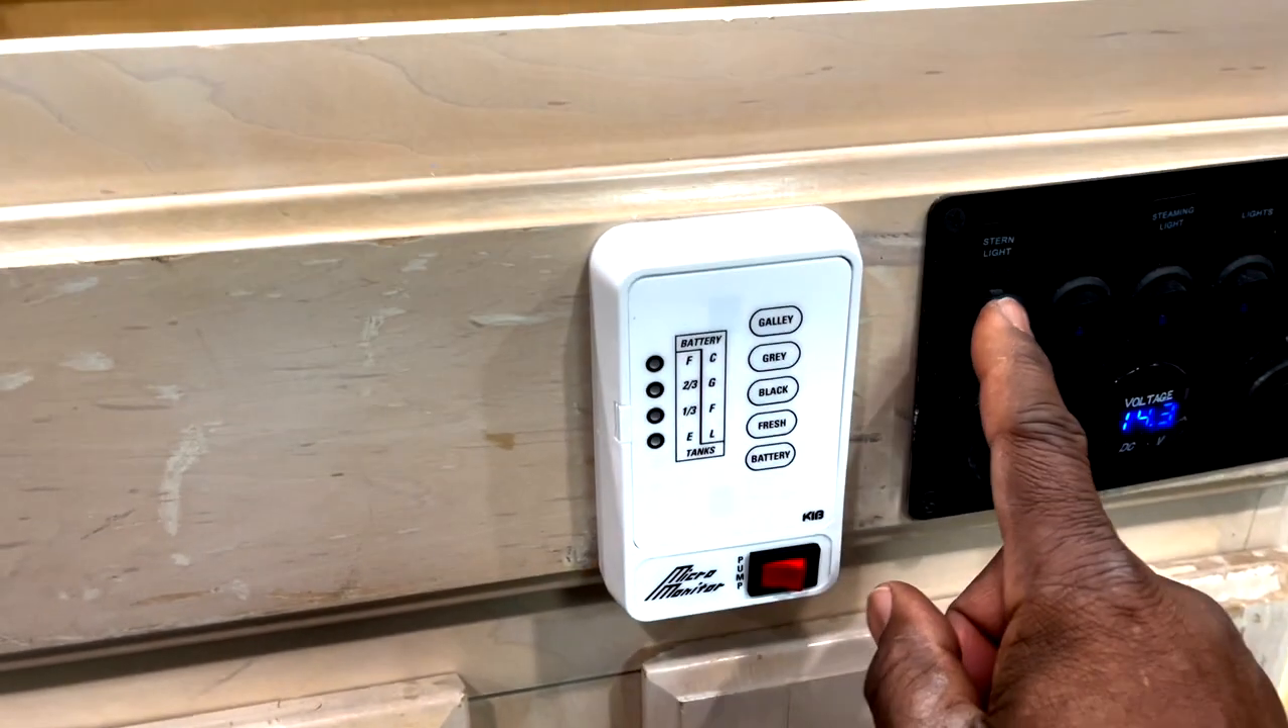The tank monitor is now installed.